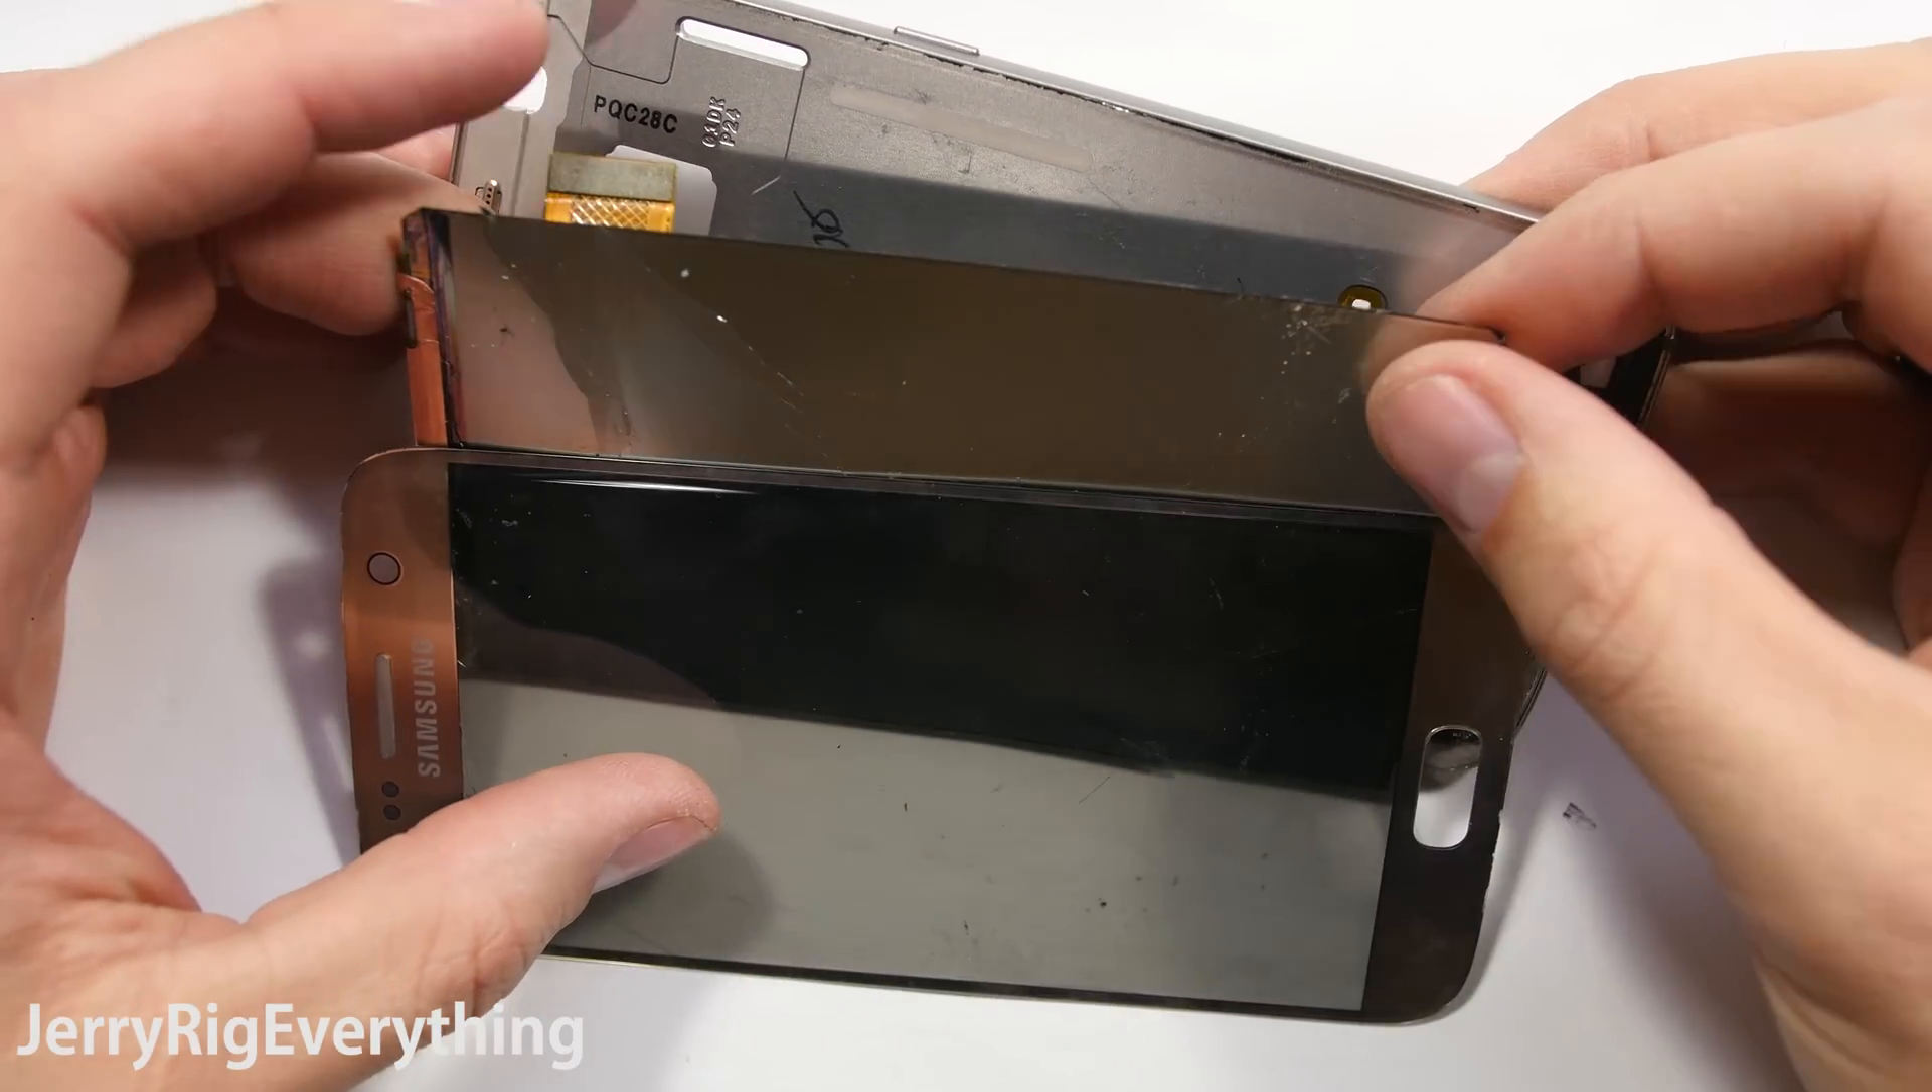We've got the glass and polarizer that have separated from the AMOLED screen.